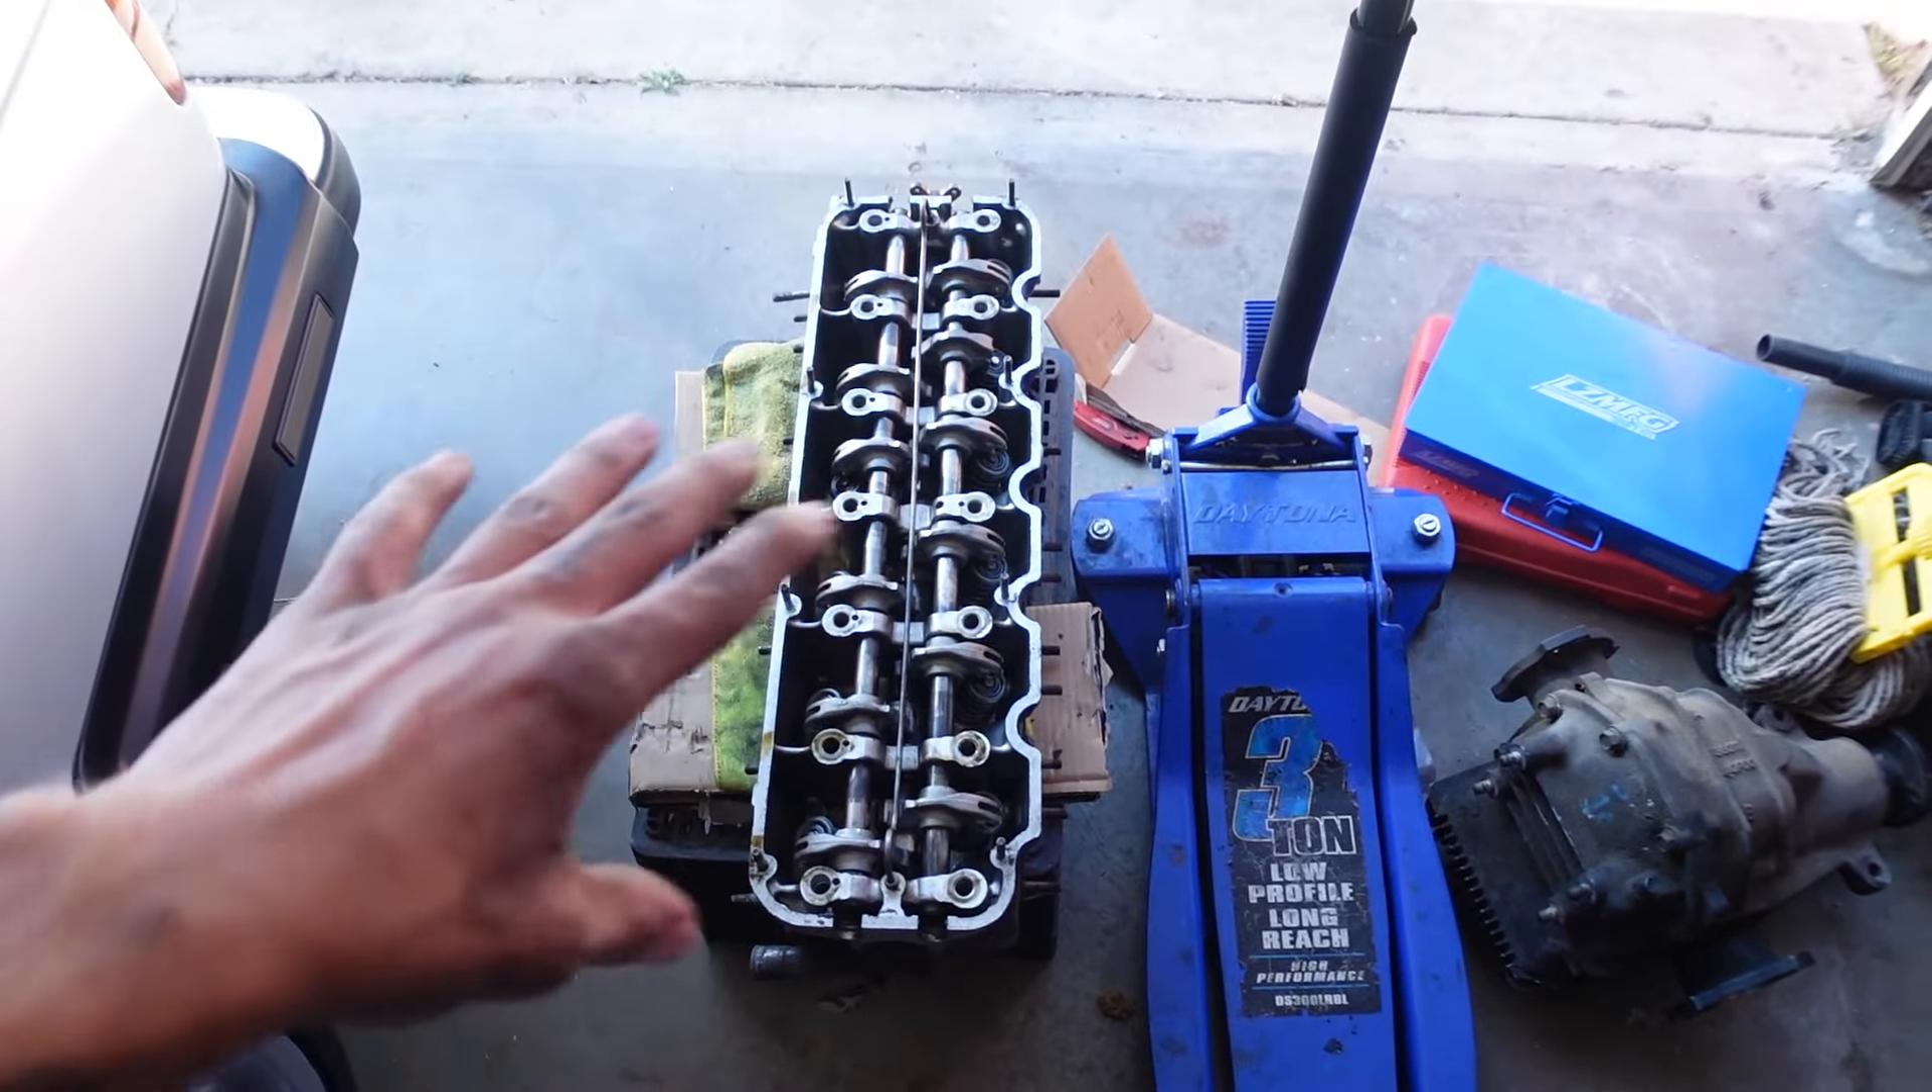We got the head off as you guys saw.